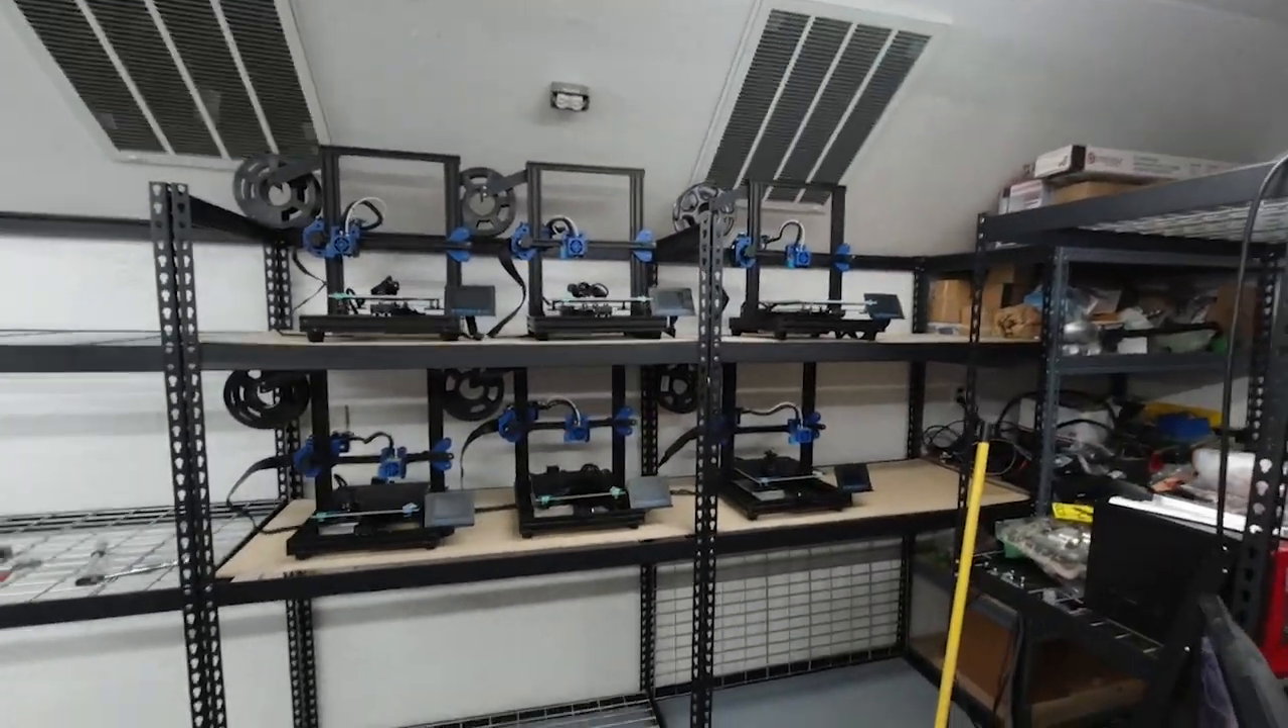Here you can see the shelving that we've just recently assembled.